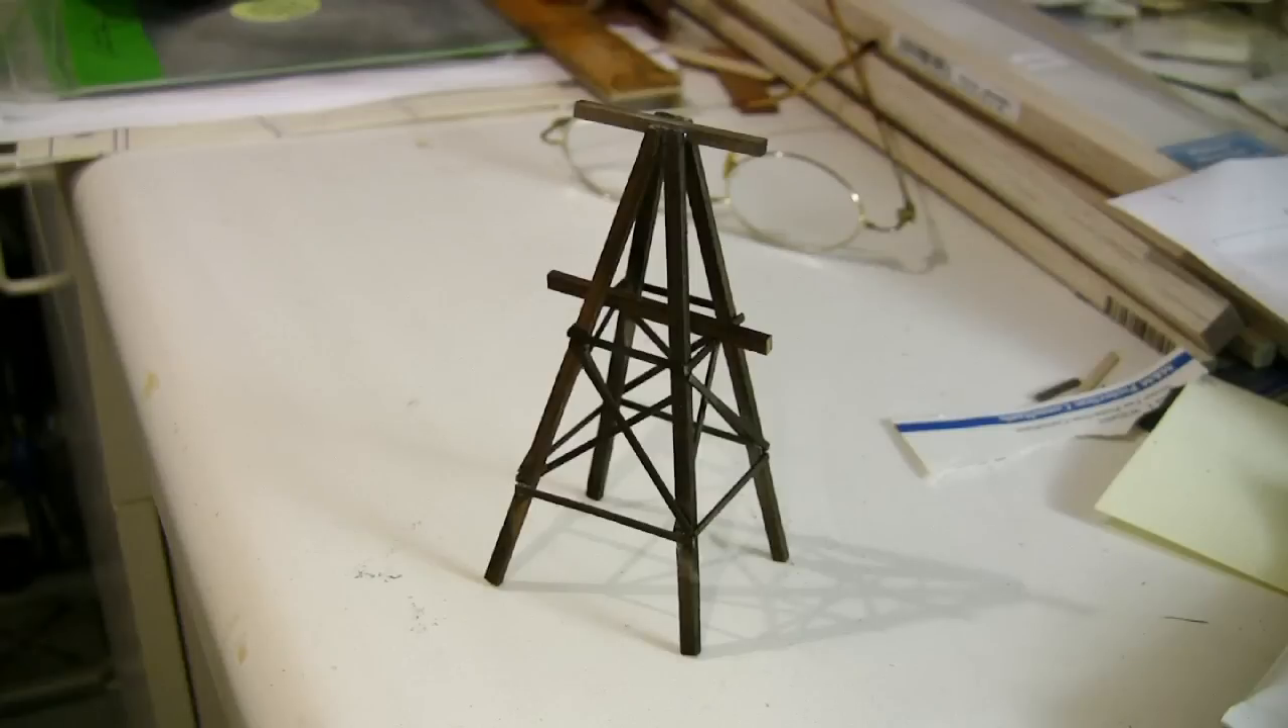Here is one of the completed towers consisting of two A -frames glued together with supporting members.